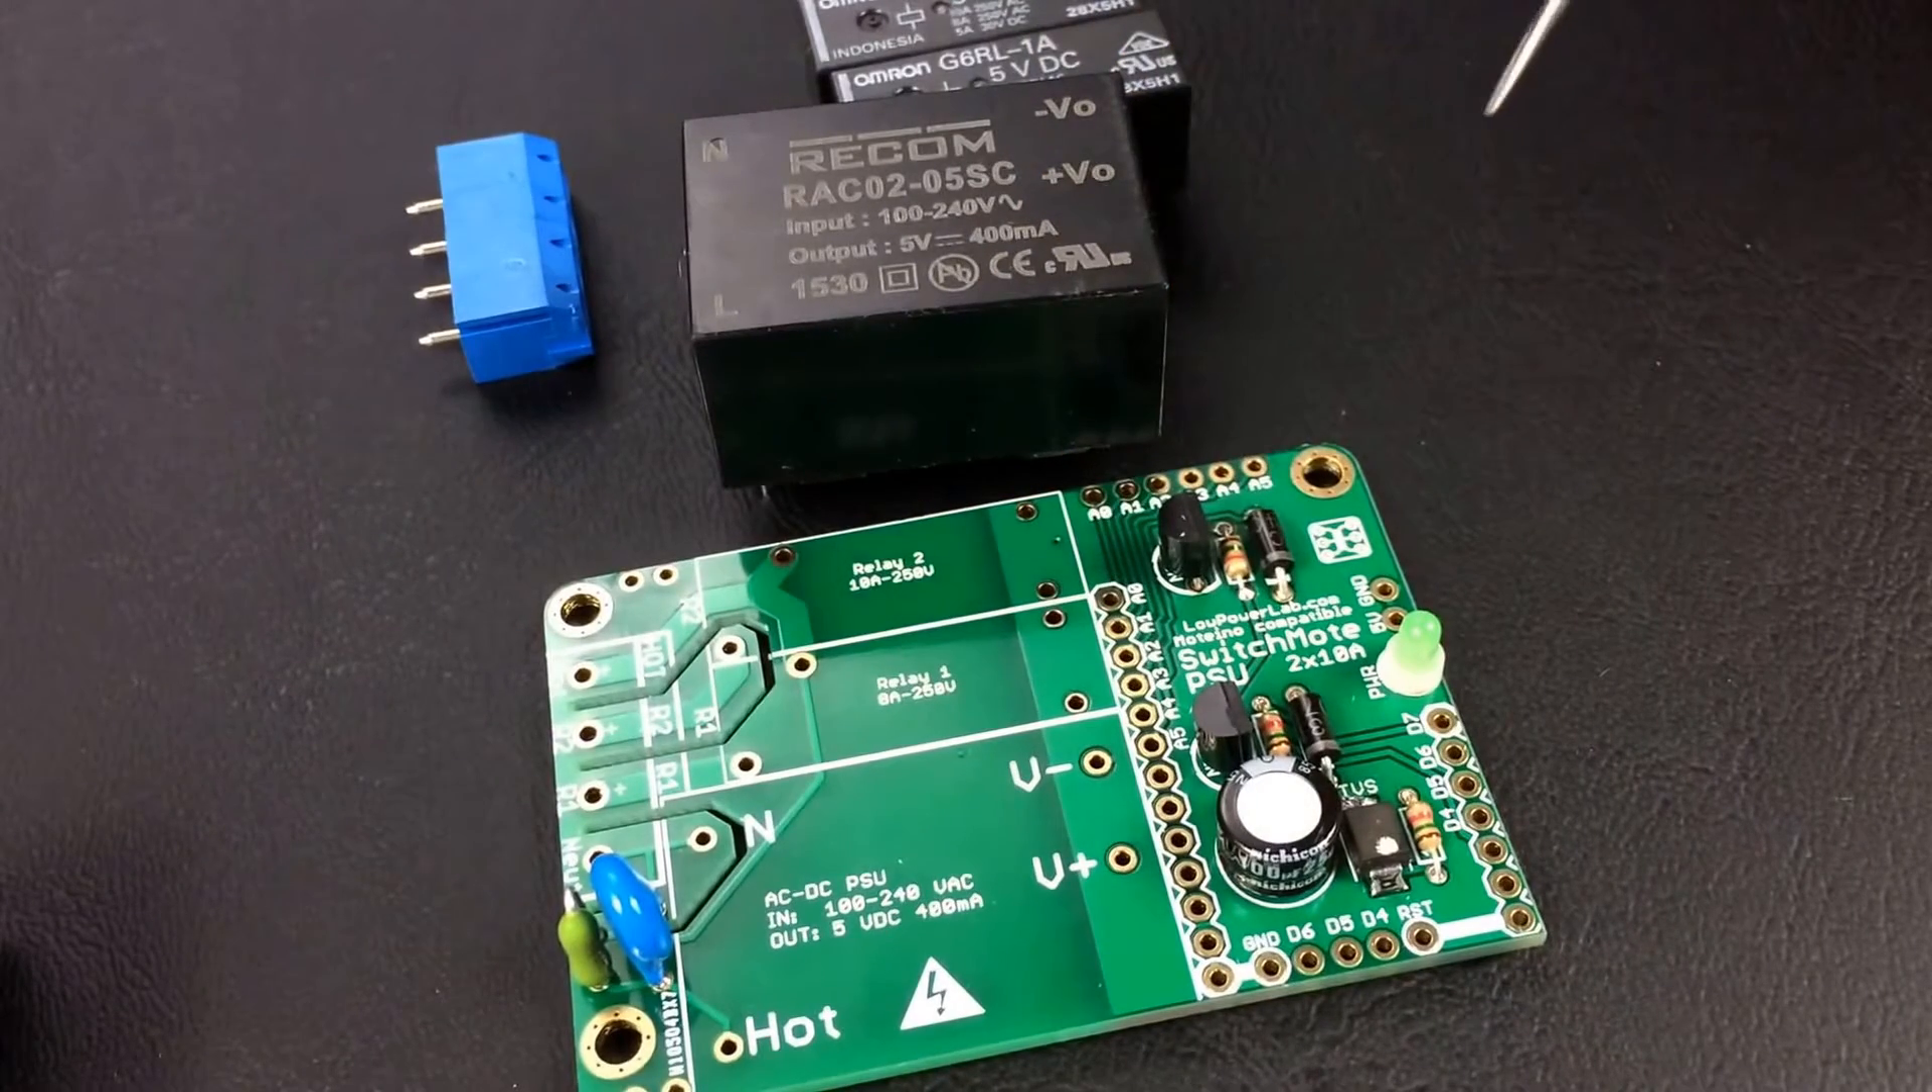And so I'm just going to get started and get these last few big components on this board then I'll be done.